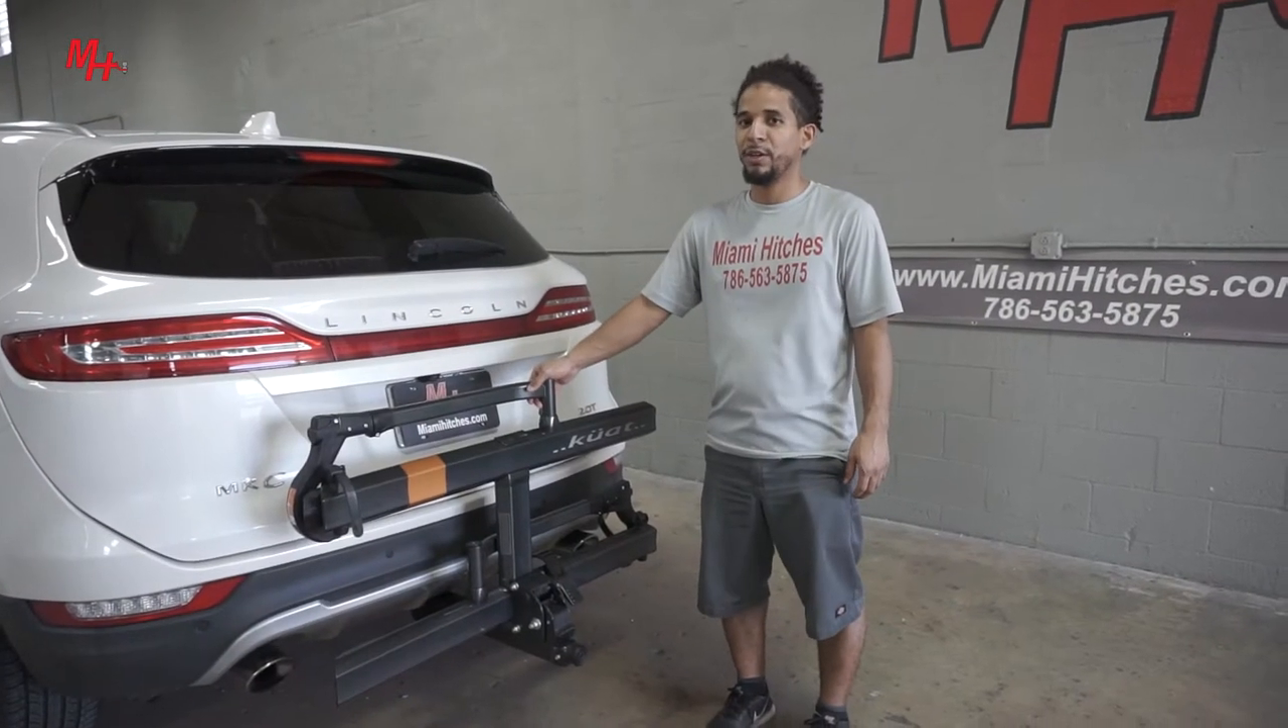Now that our bike rack is installed, we're ready to go ahead and pivot the rack to install the rack of bikes.